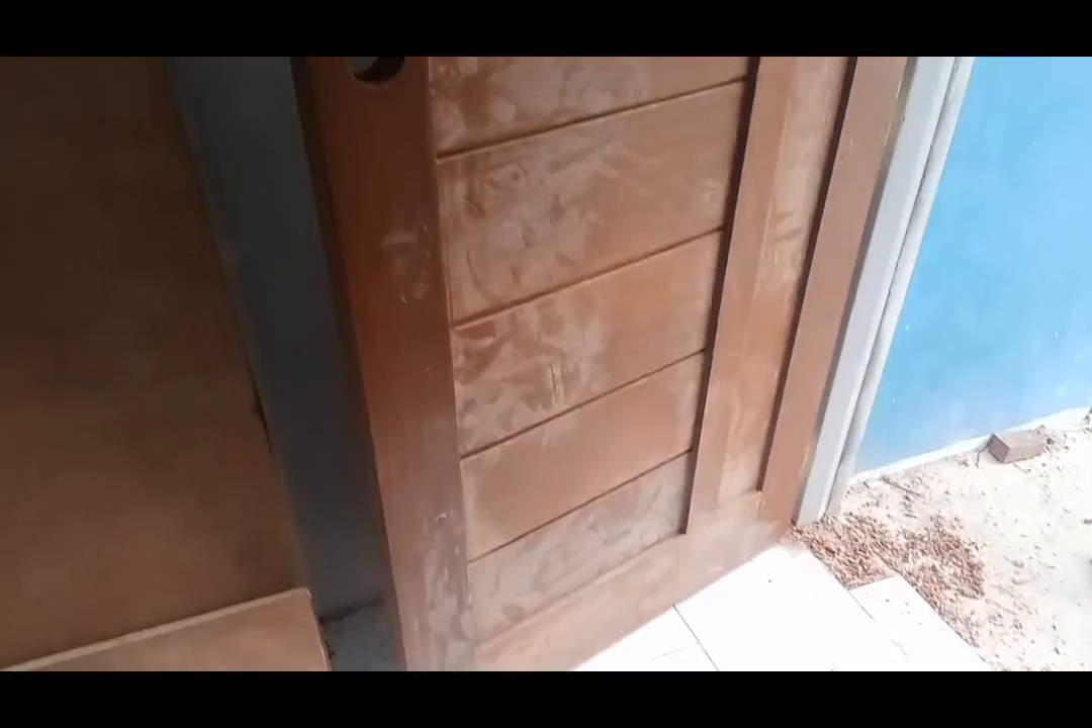Ayan, si tatay pala nailagay na rin niya yung pinto dito sa harap natin.